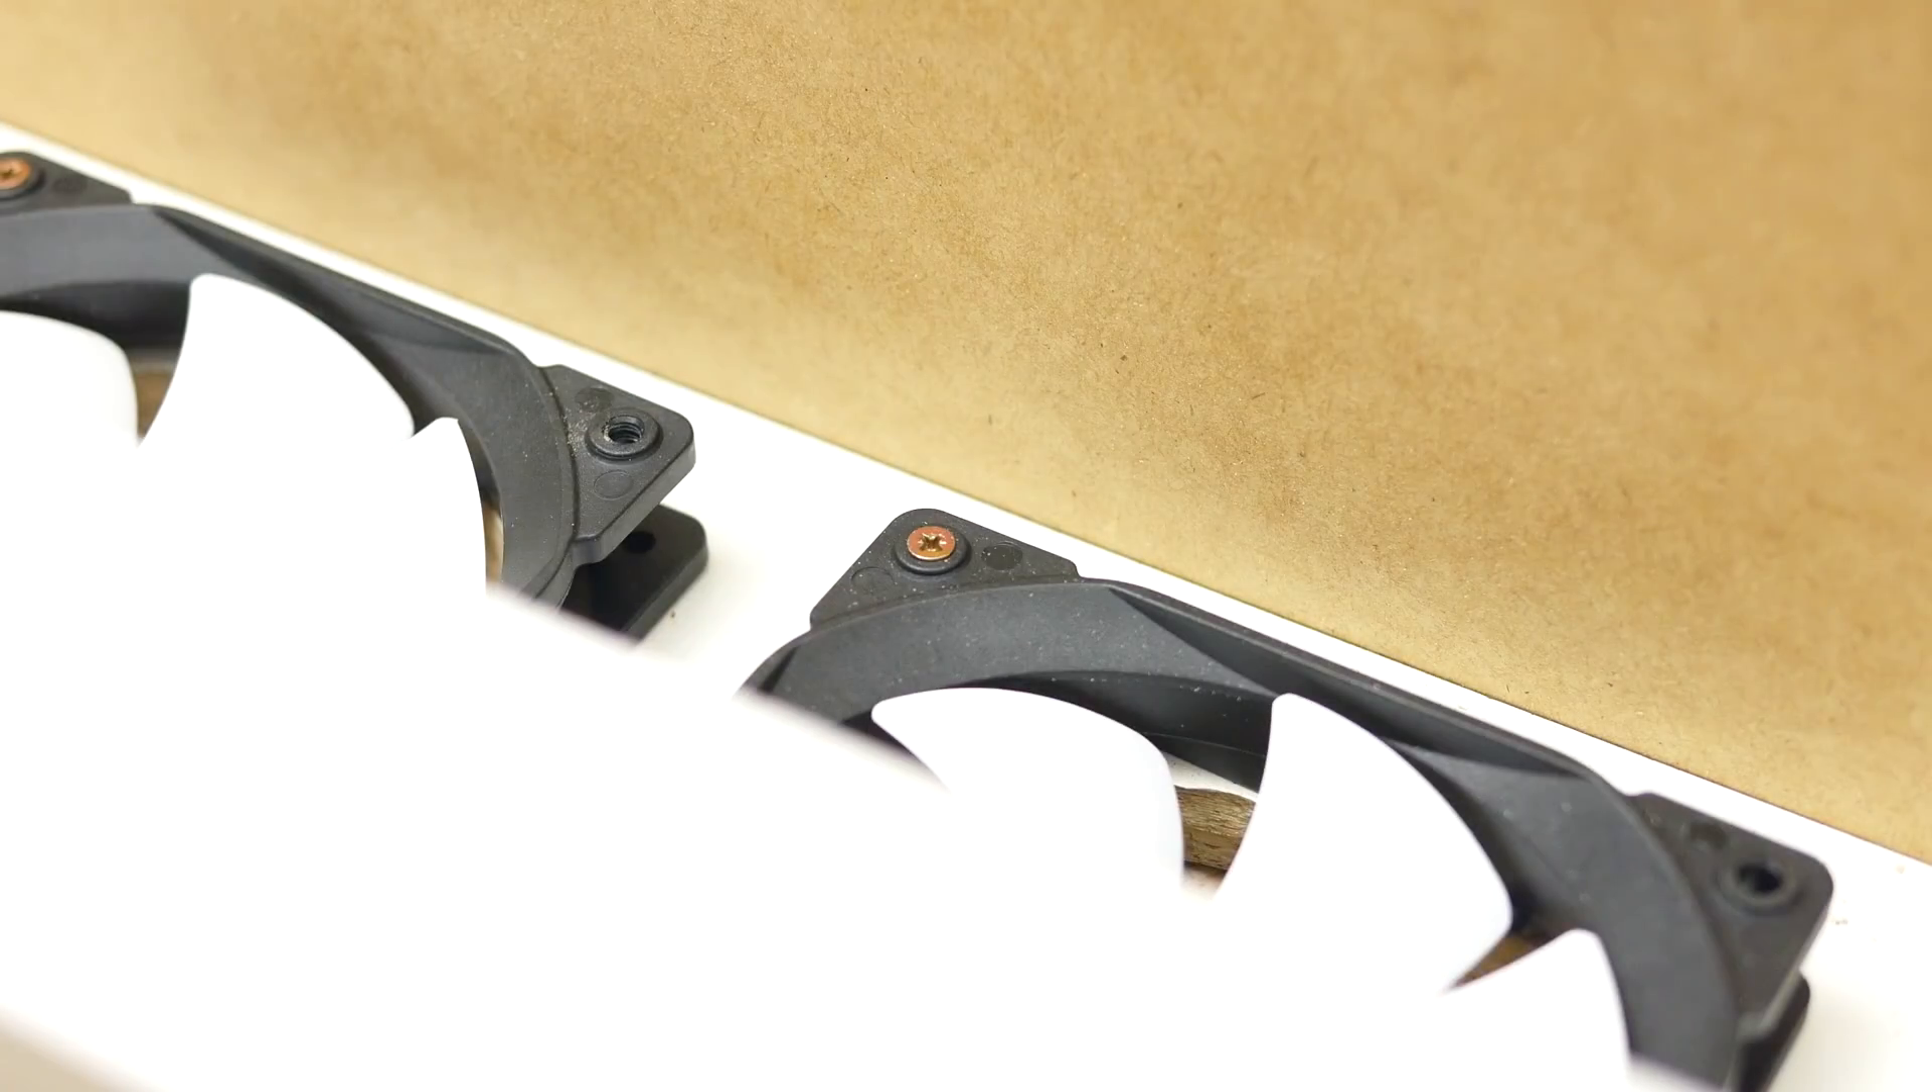Then I screwed both fans to the back after double checking the airflow direction.